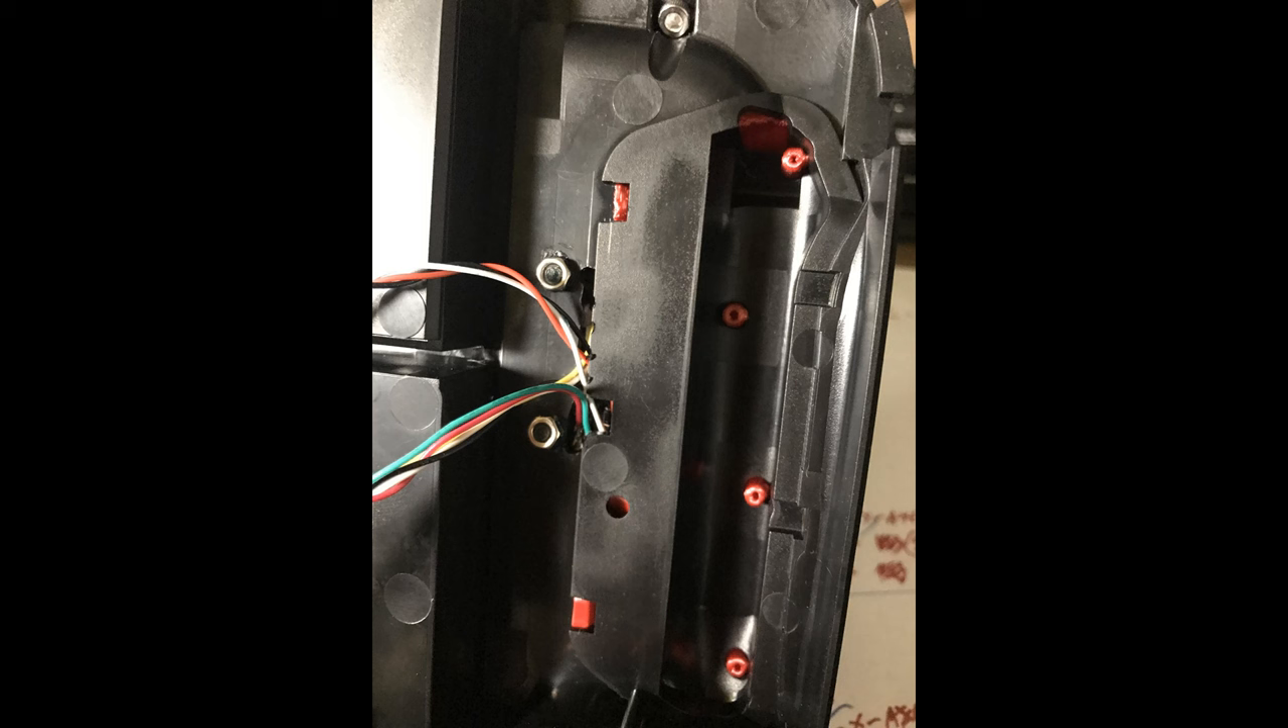The wires just passed through that little relief that we cut in actual back of the unit itself.